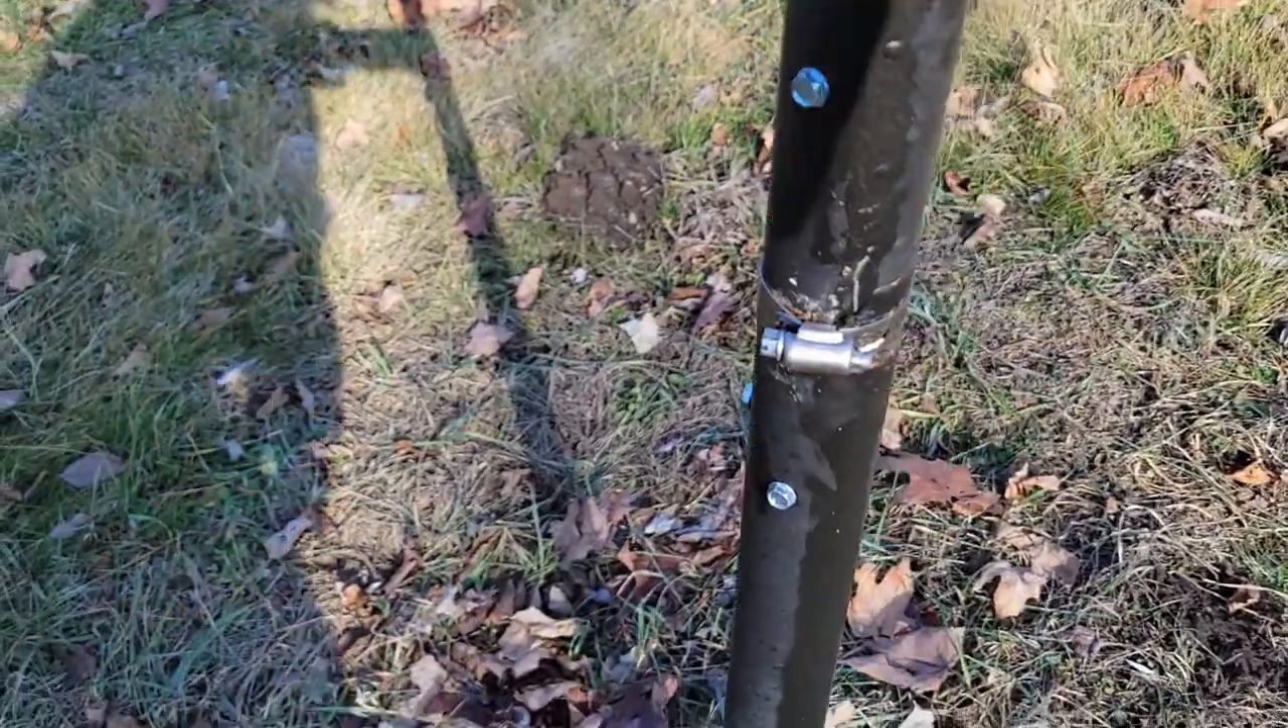And I also shot extra self-tapping screws in here so that it didn't rotate or lift up at all.